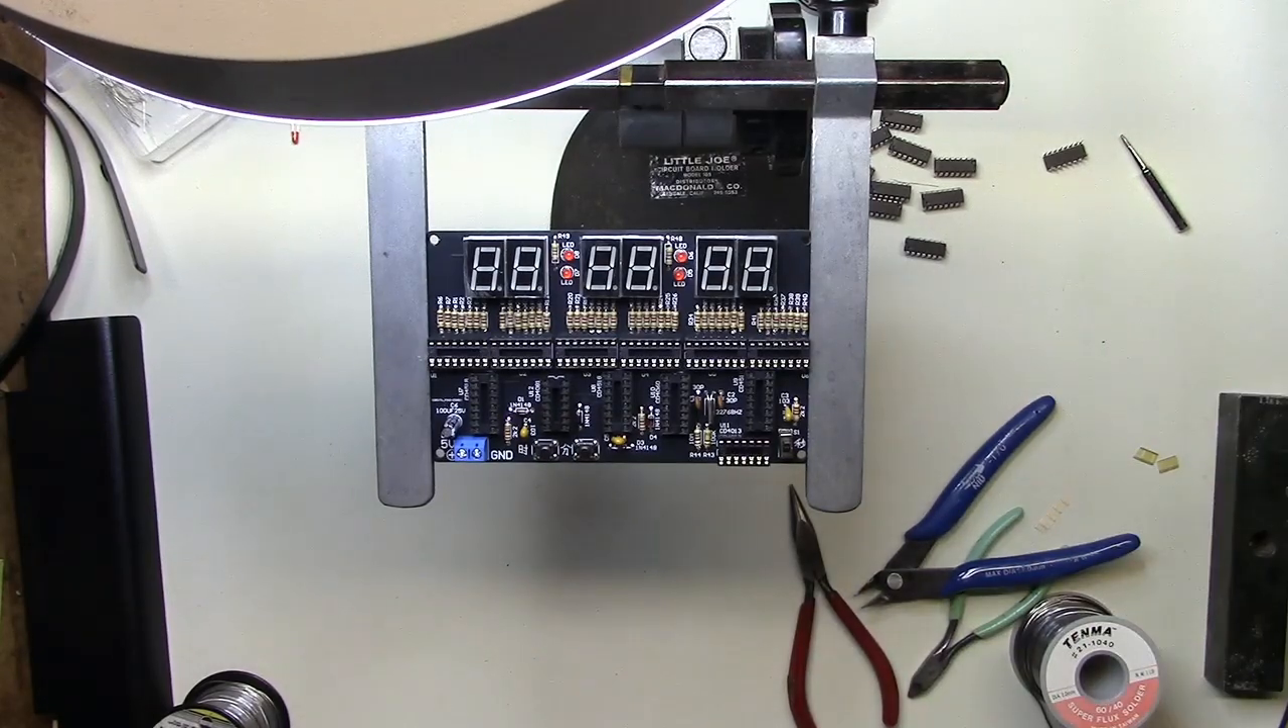I've got the board stuffed and soldered i haven't put the chips in yet.